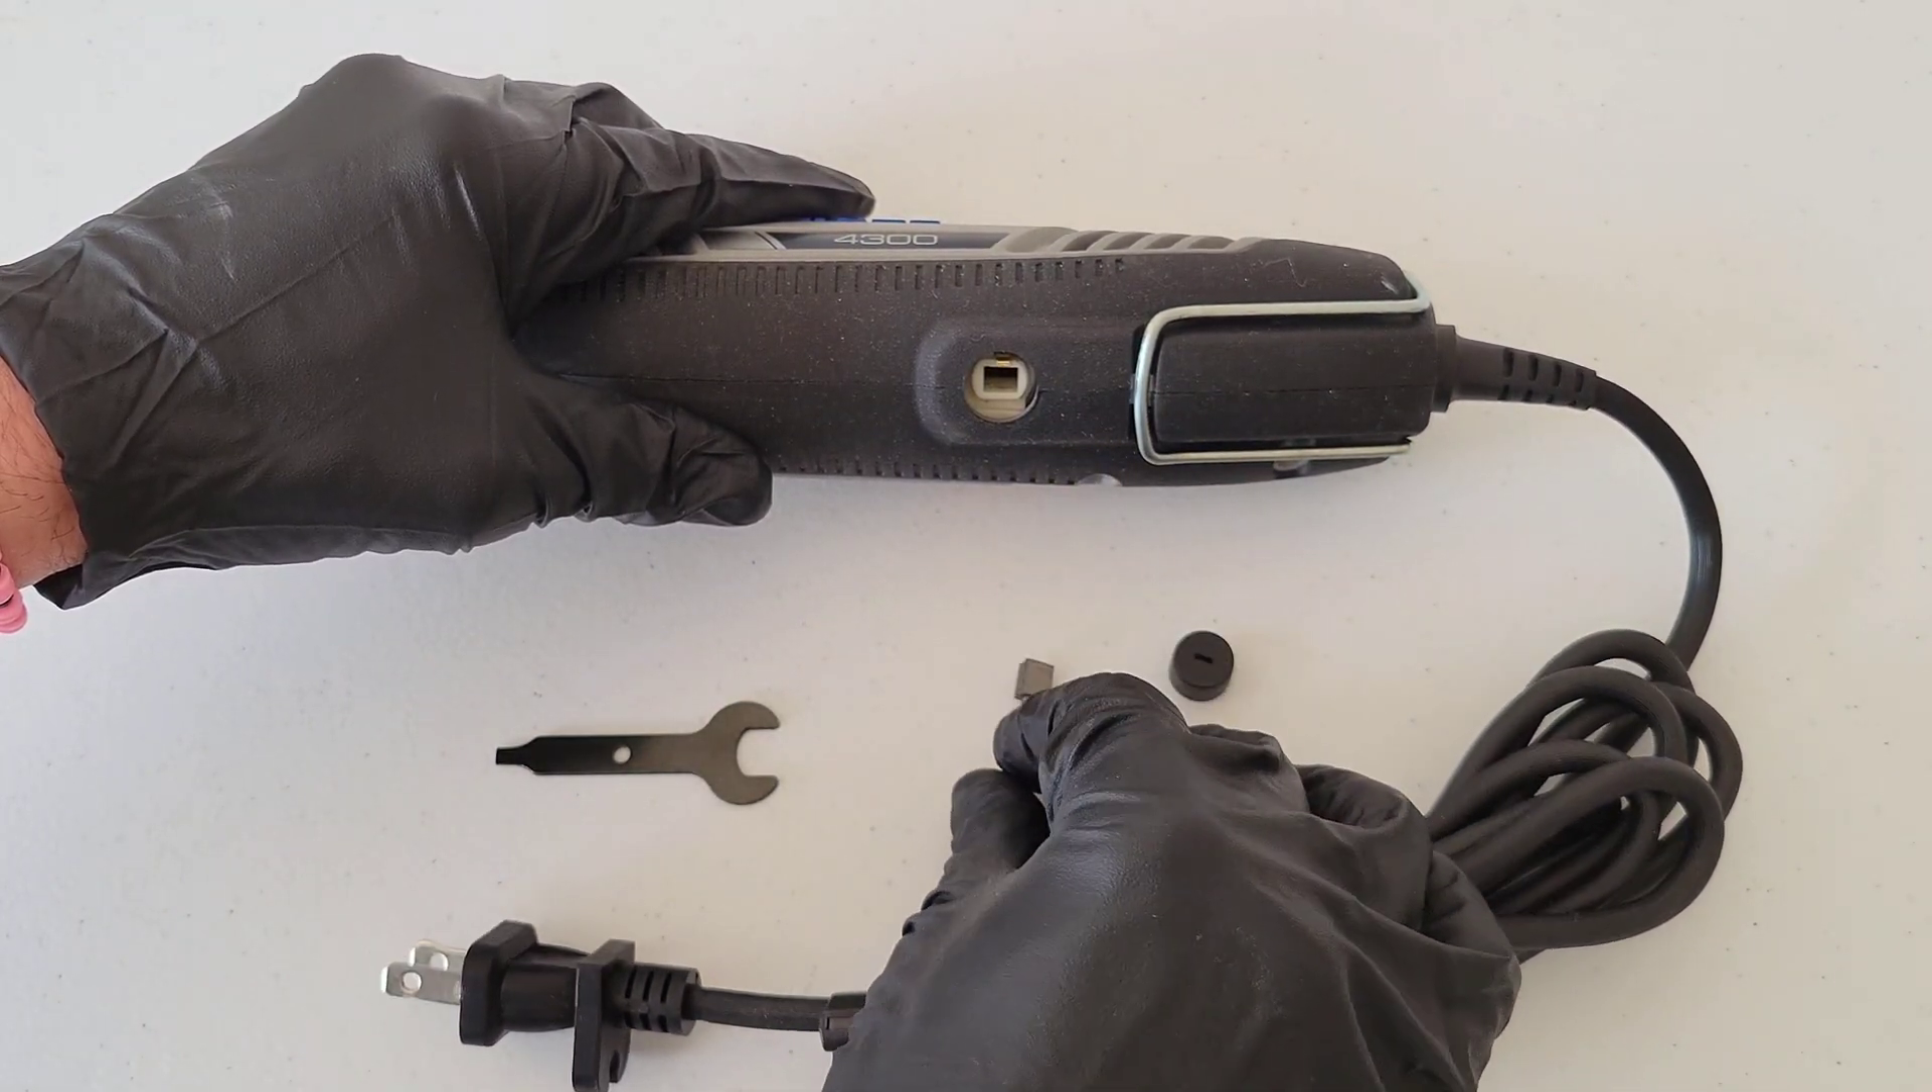There's the brush cap that came off and then here is the carbon brush.